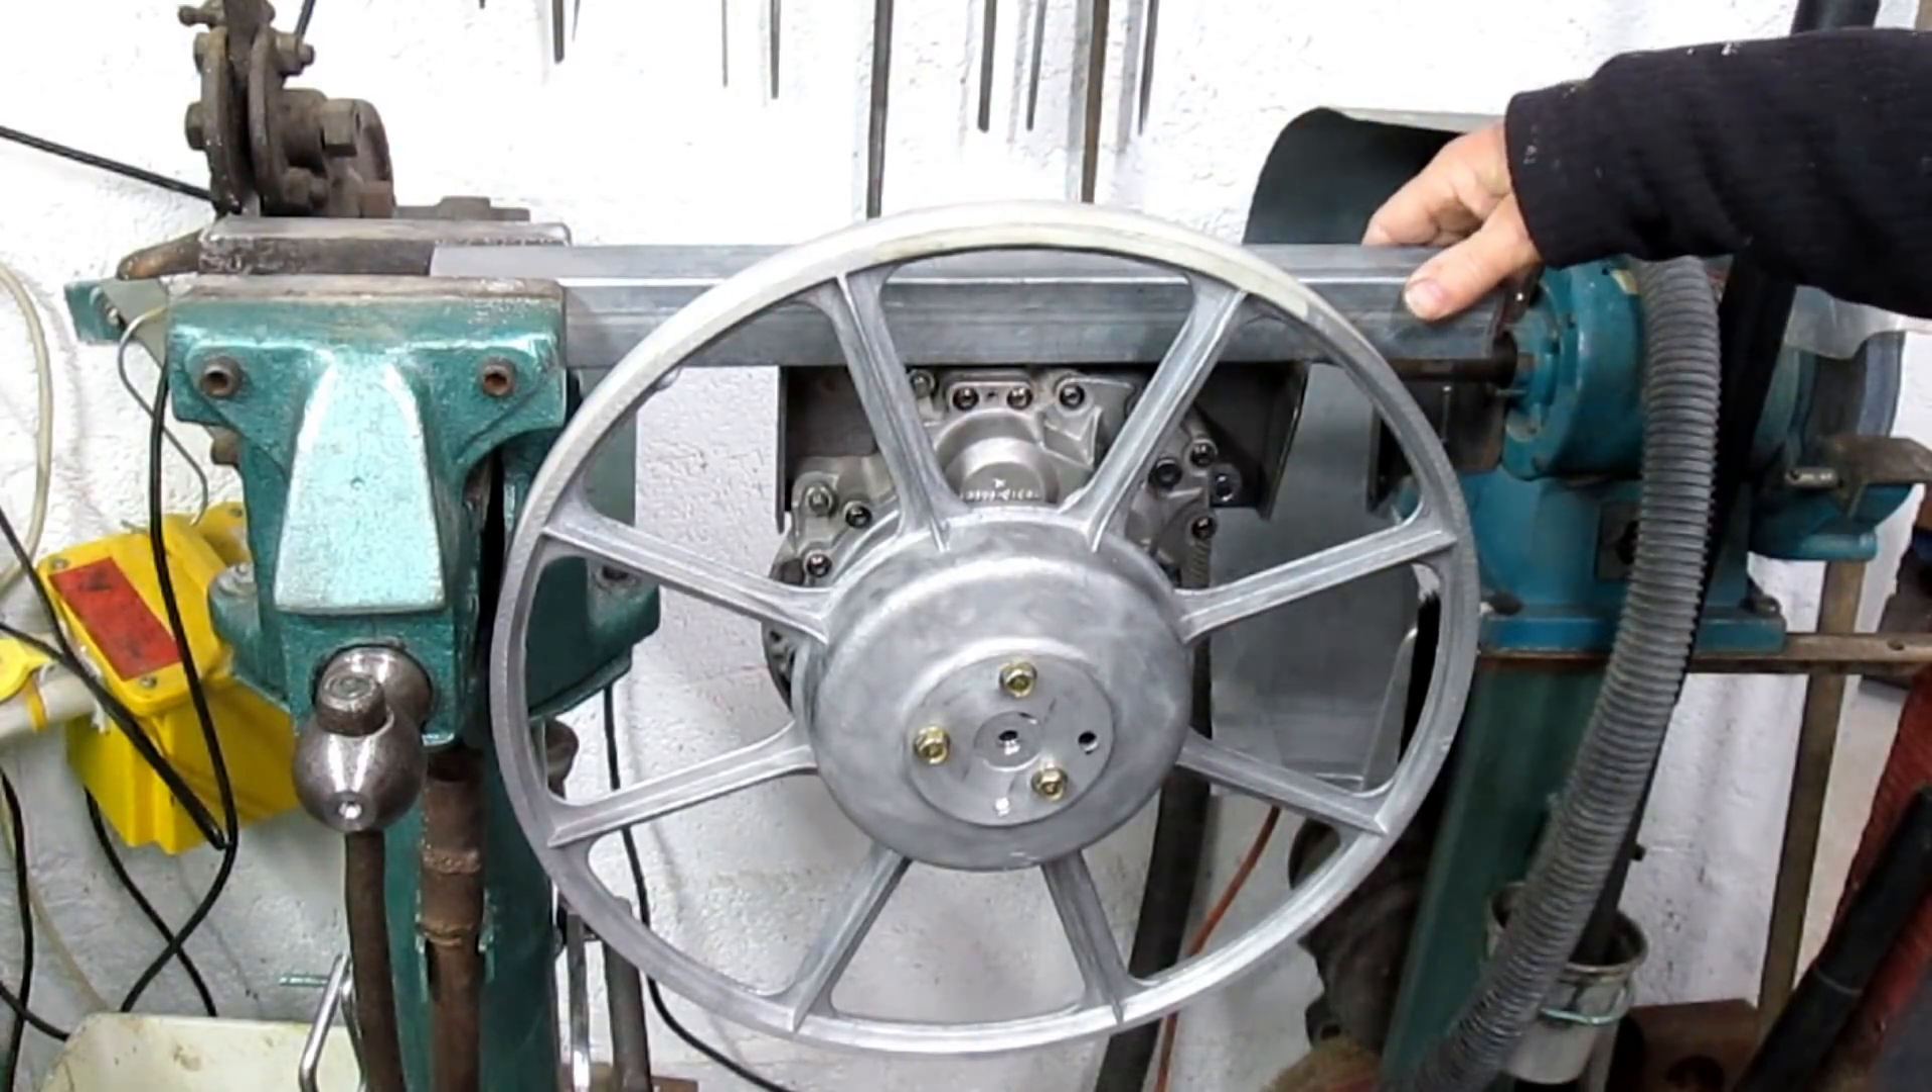OK, well now I've got the wheel and gearbox on the bracket that I've made before and it's welded to this cross tube.